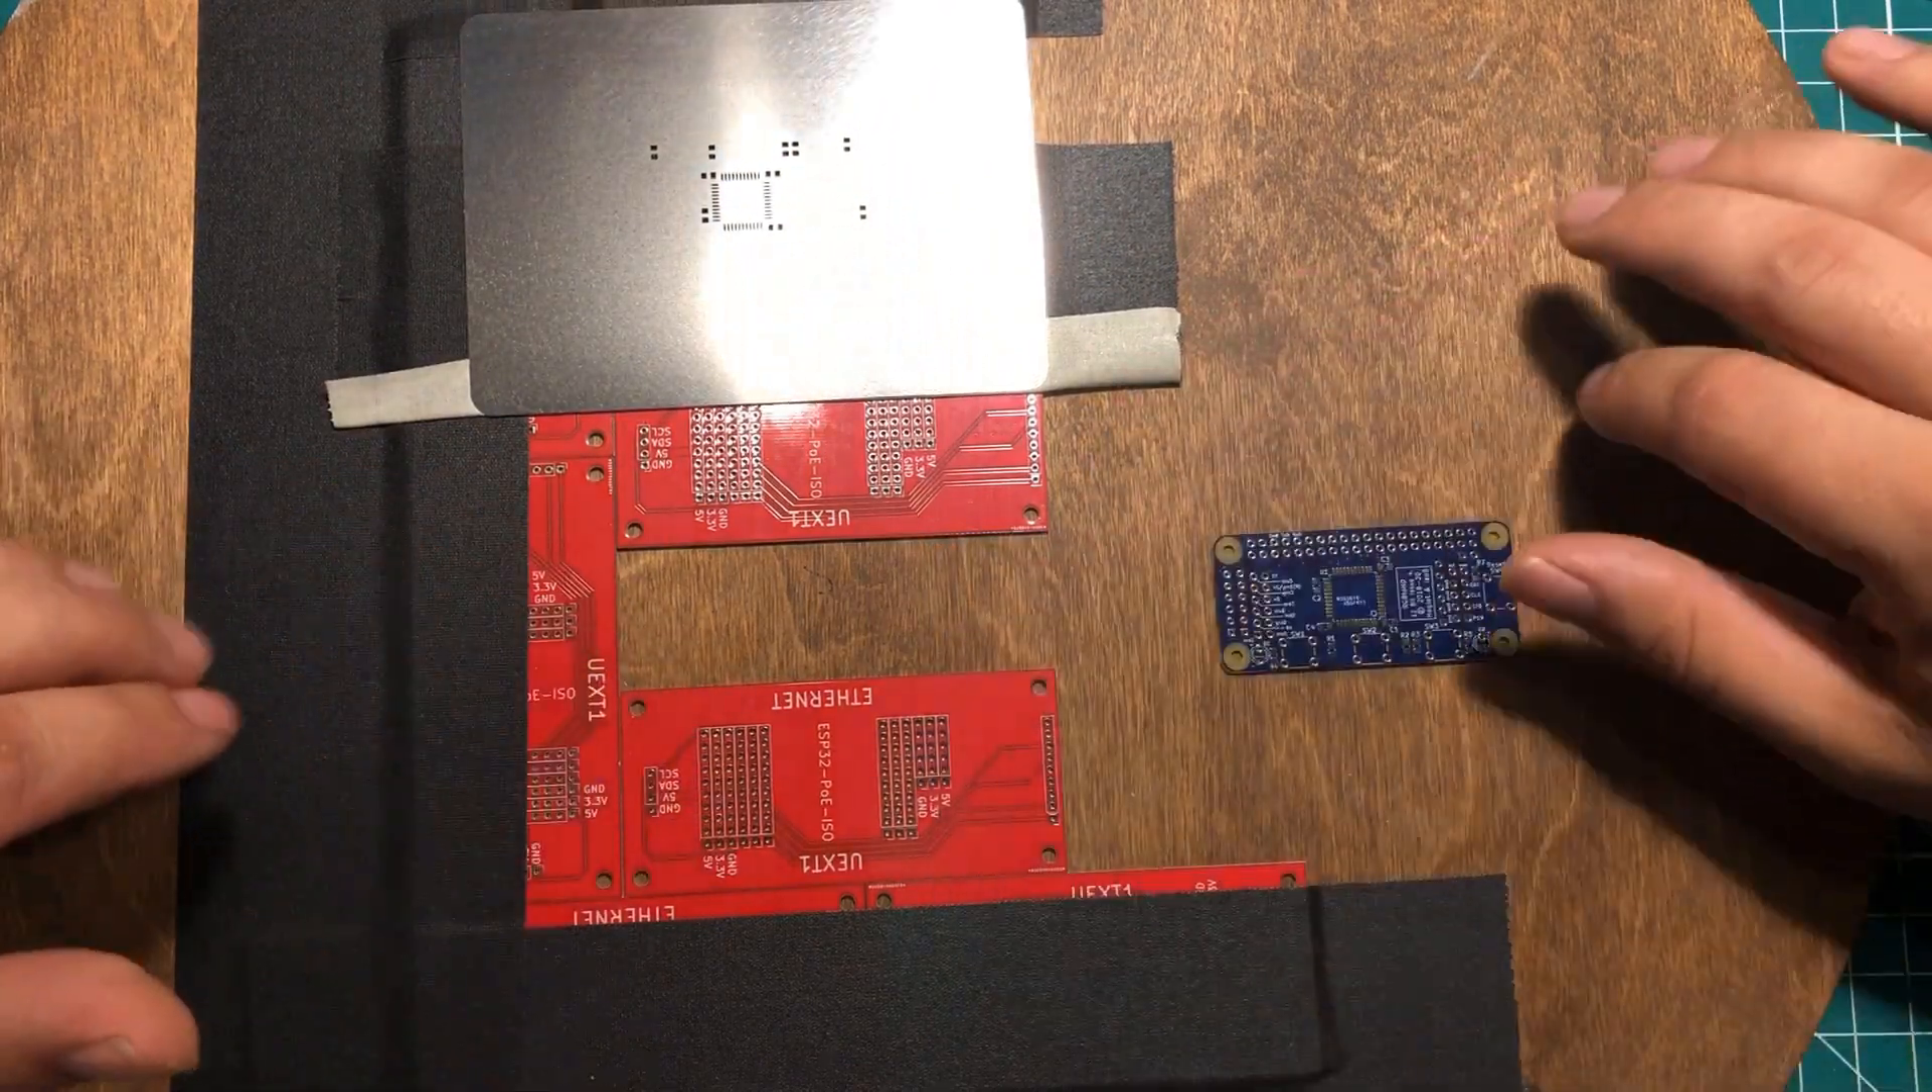So the first thing I've done is I have taken a scrap of wood here and I have taped down some old PCBs to form a little form for putting in my board.